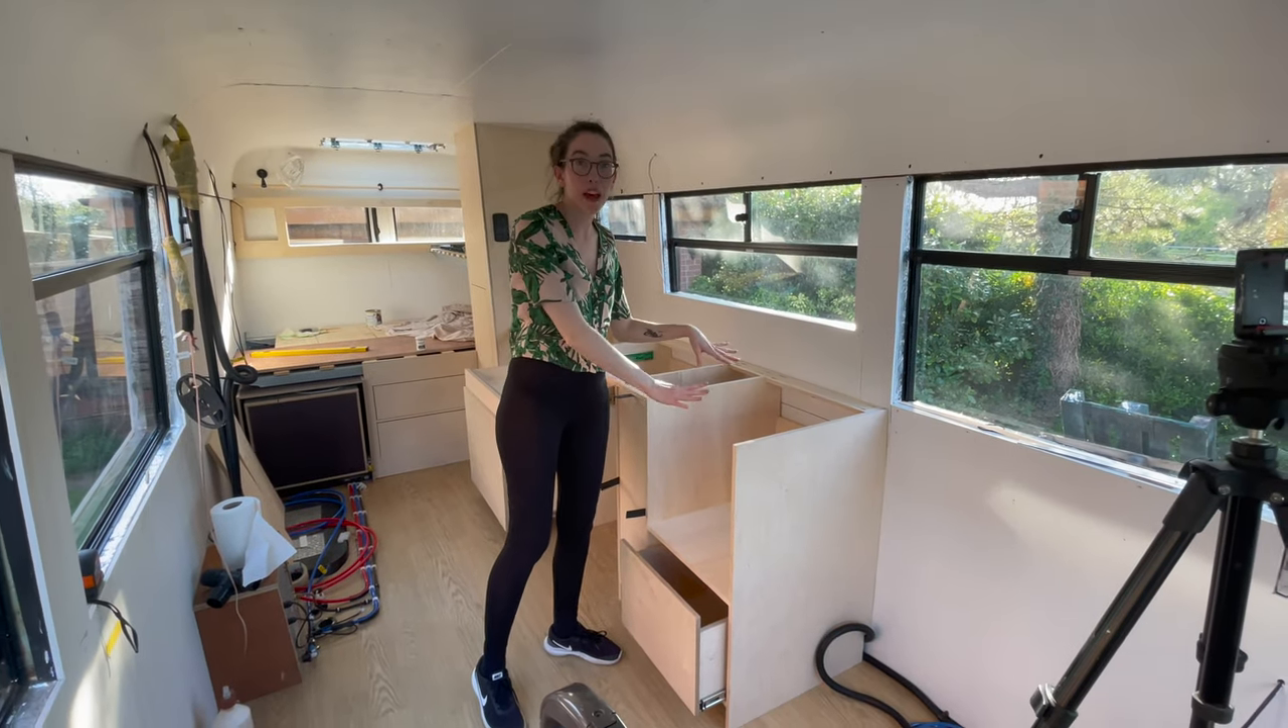The carcass is nearly all built now so here is where the oven is going to be and then the oven drawer underneath for like pots and pans and things like that.